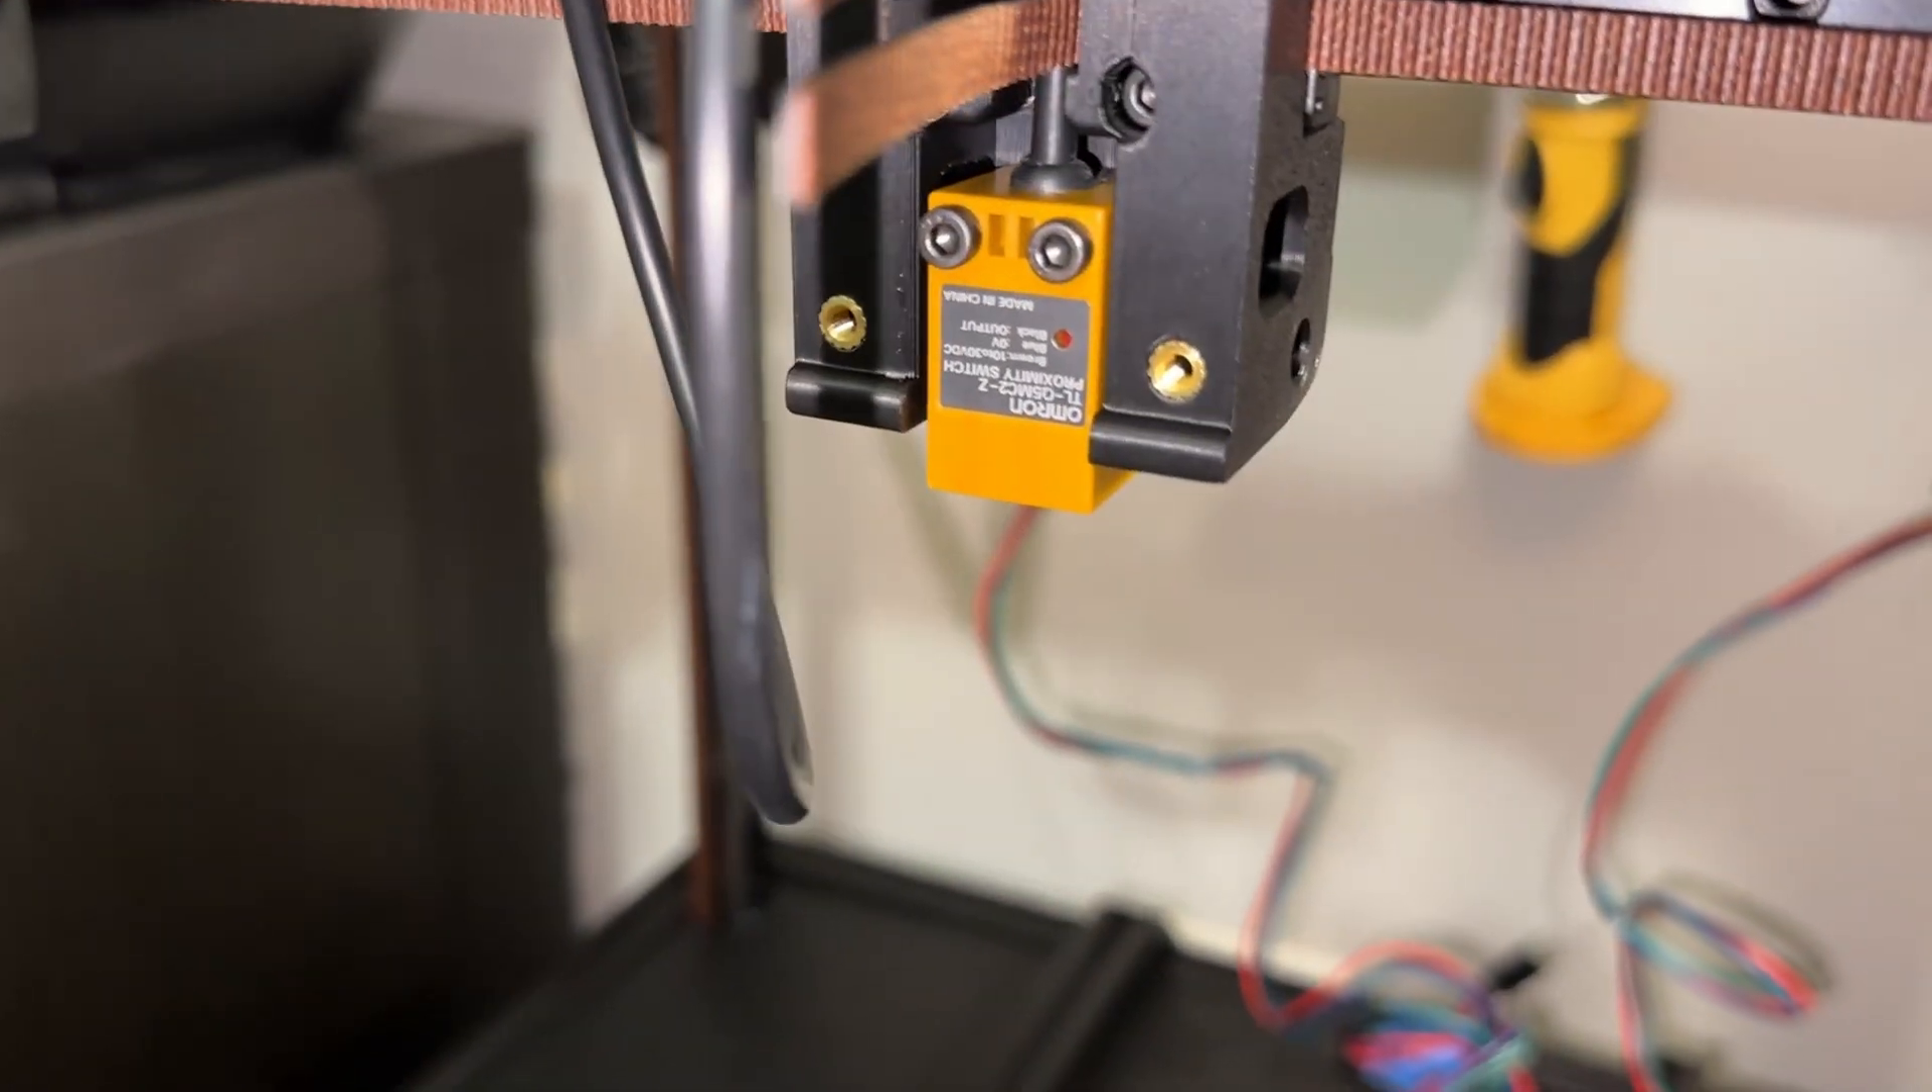At this point, I installed the inductive probe and that ends this section.